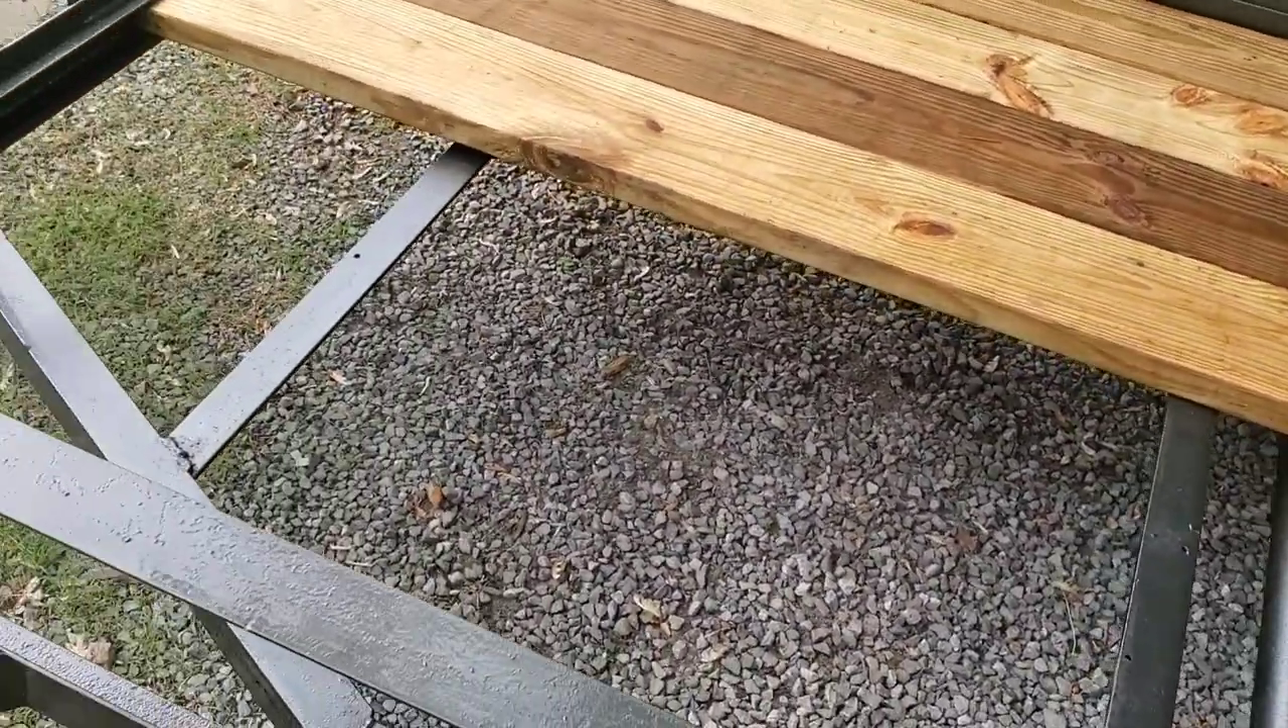All I have to do now is put the rest of the boards on.